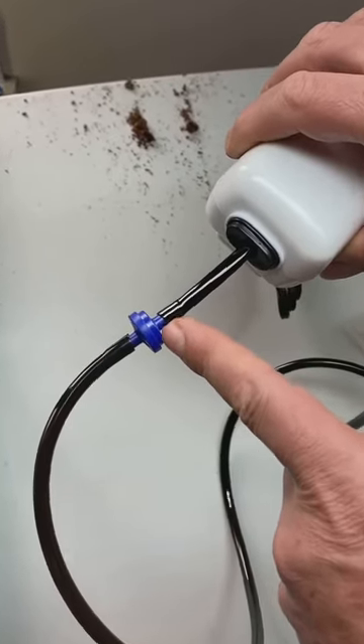So this little piece of tubing goes into the air pump, just like that, and you're all done with the connection to the air pump.